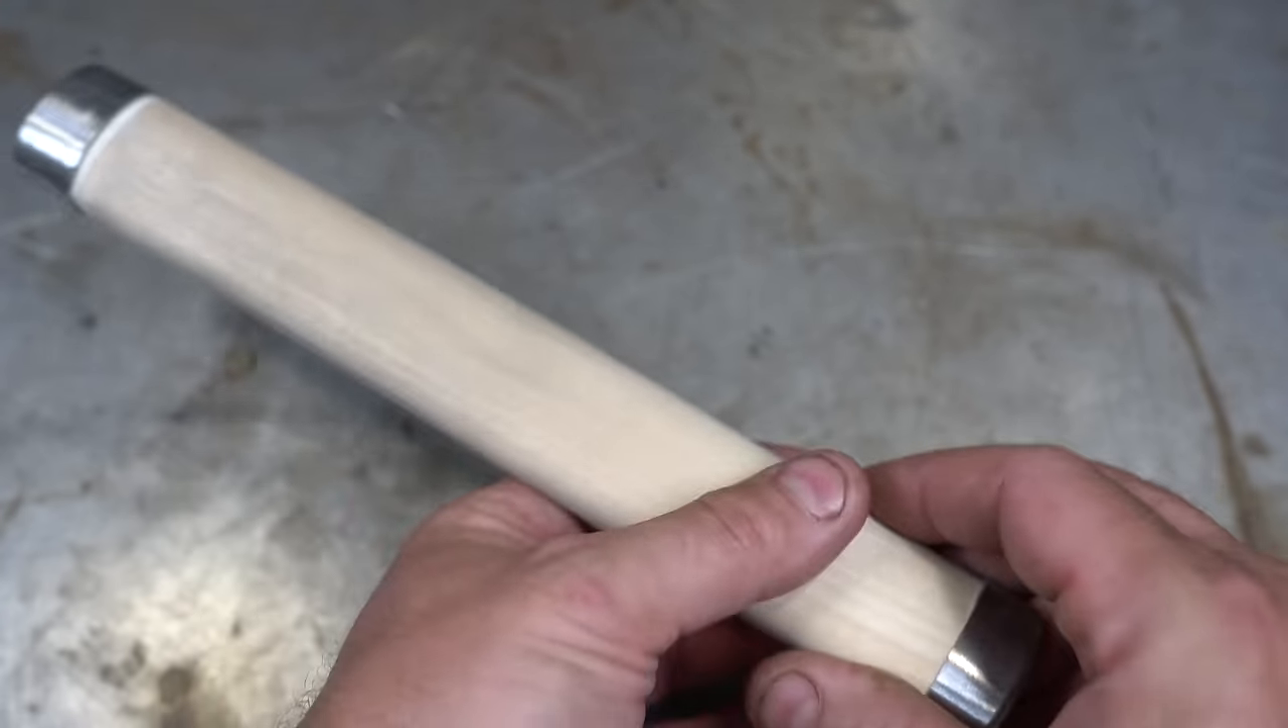Okay, finally done with the fittings for the handle.